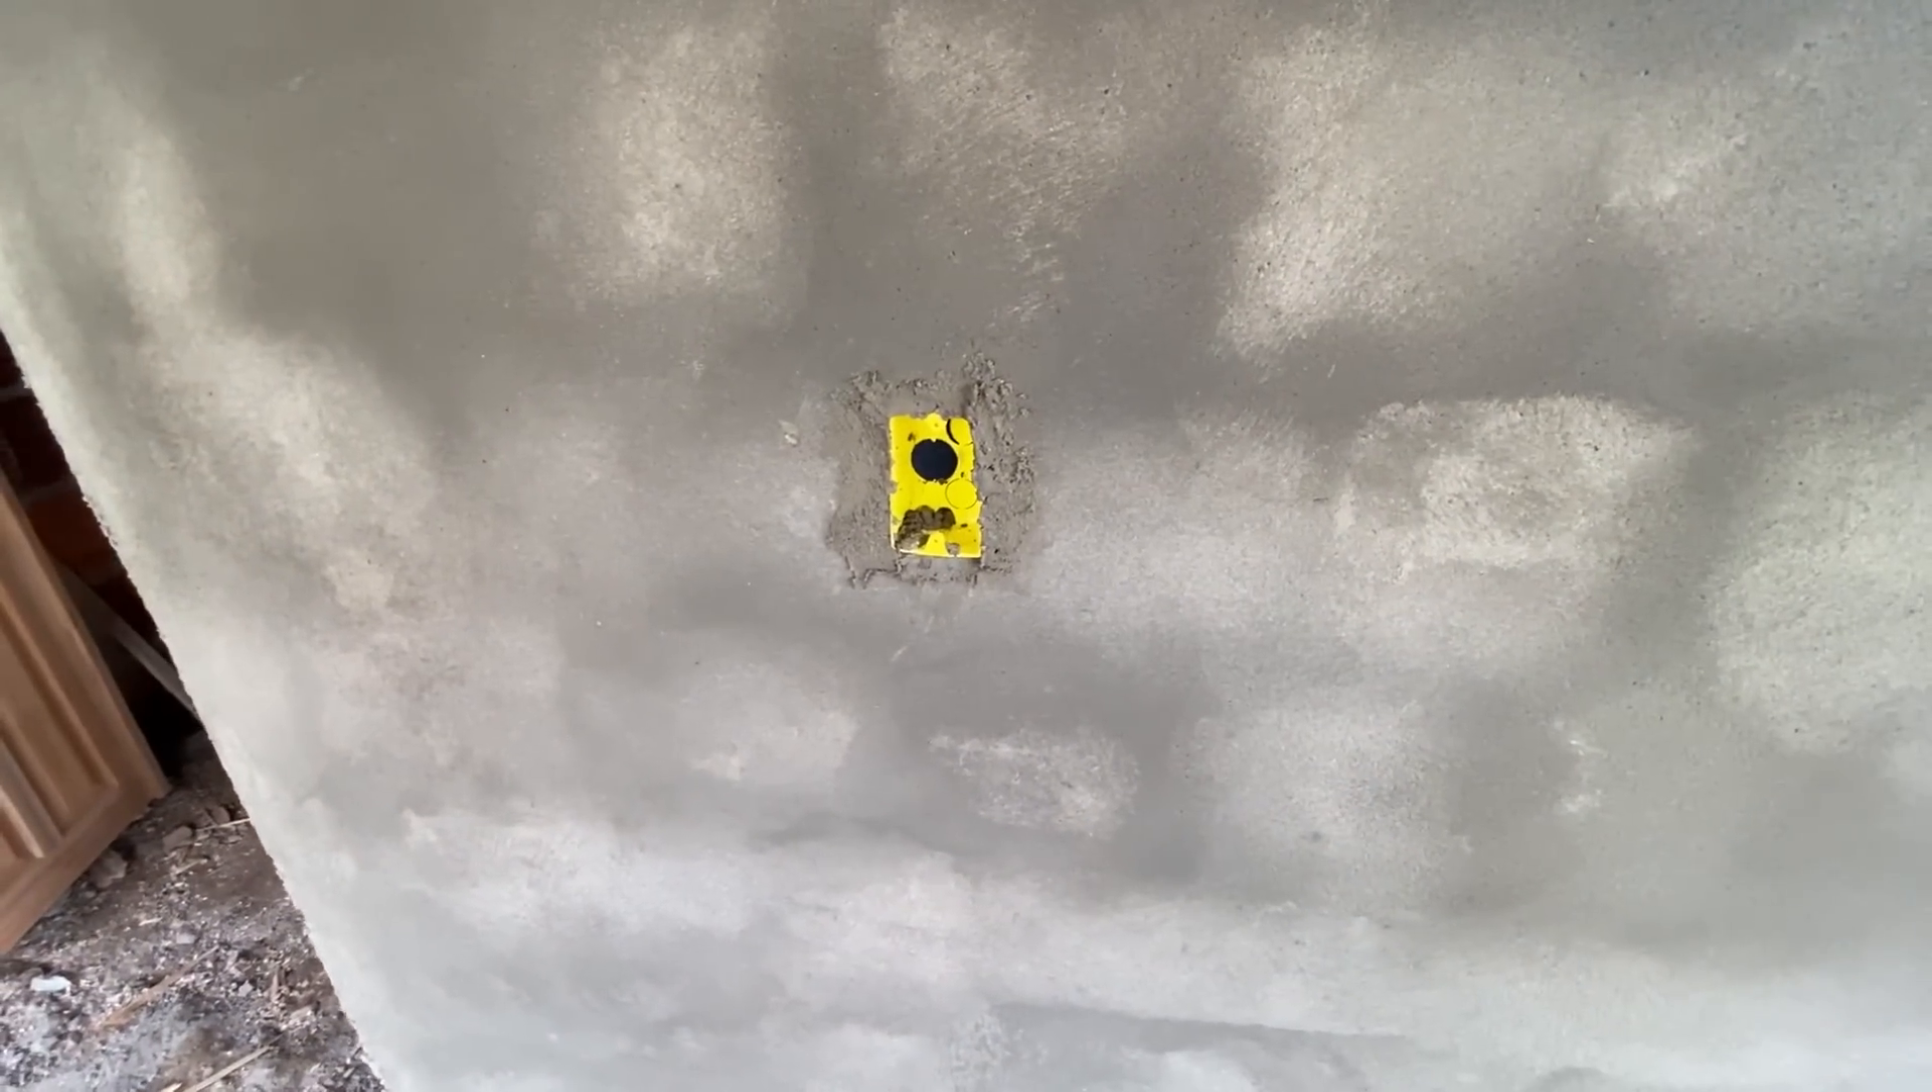Foi colocado agora a caixinha aqui.